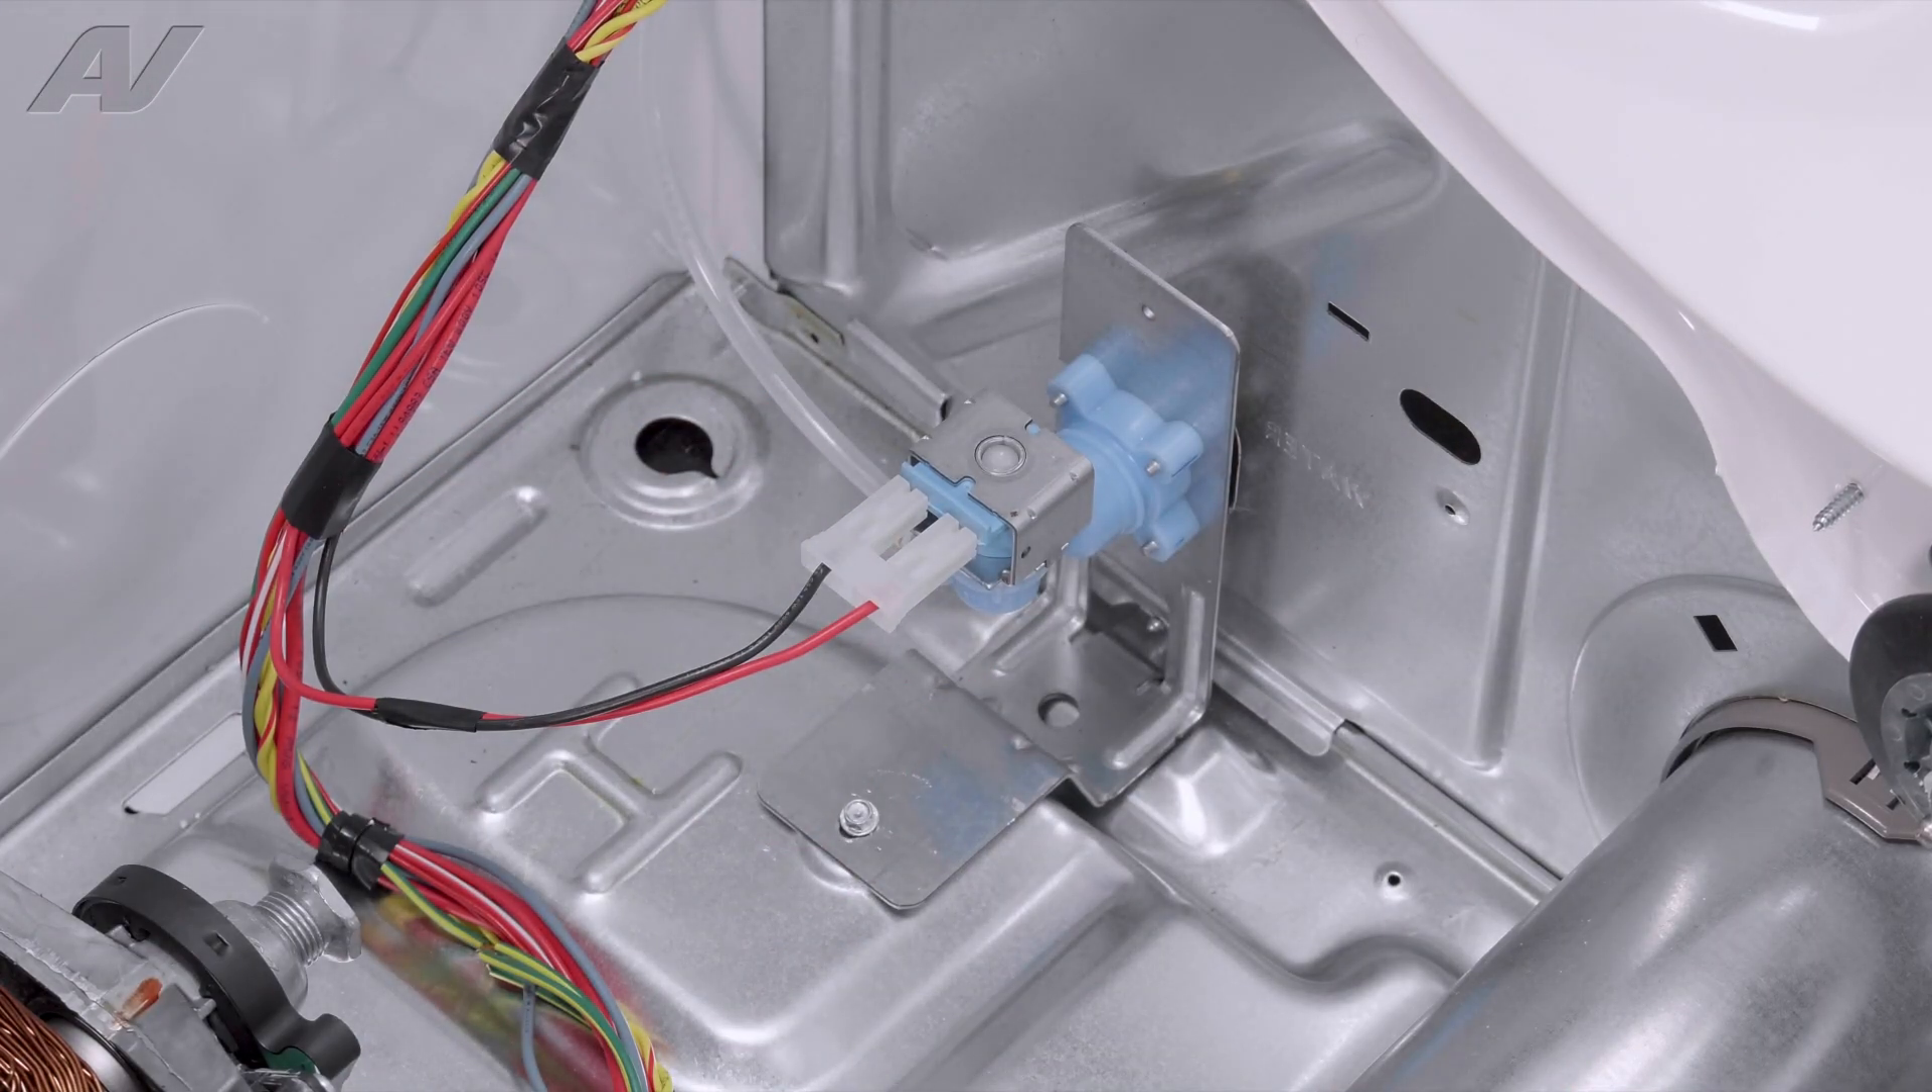Now that we have the drum removed, we have clear access to our water valve.